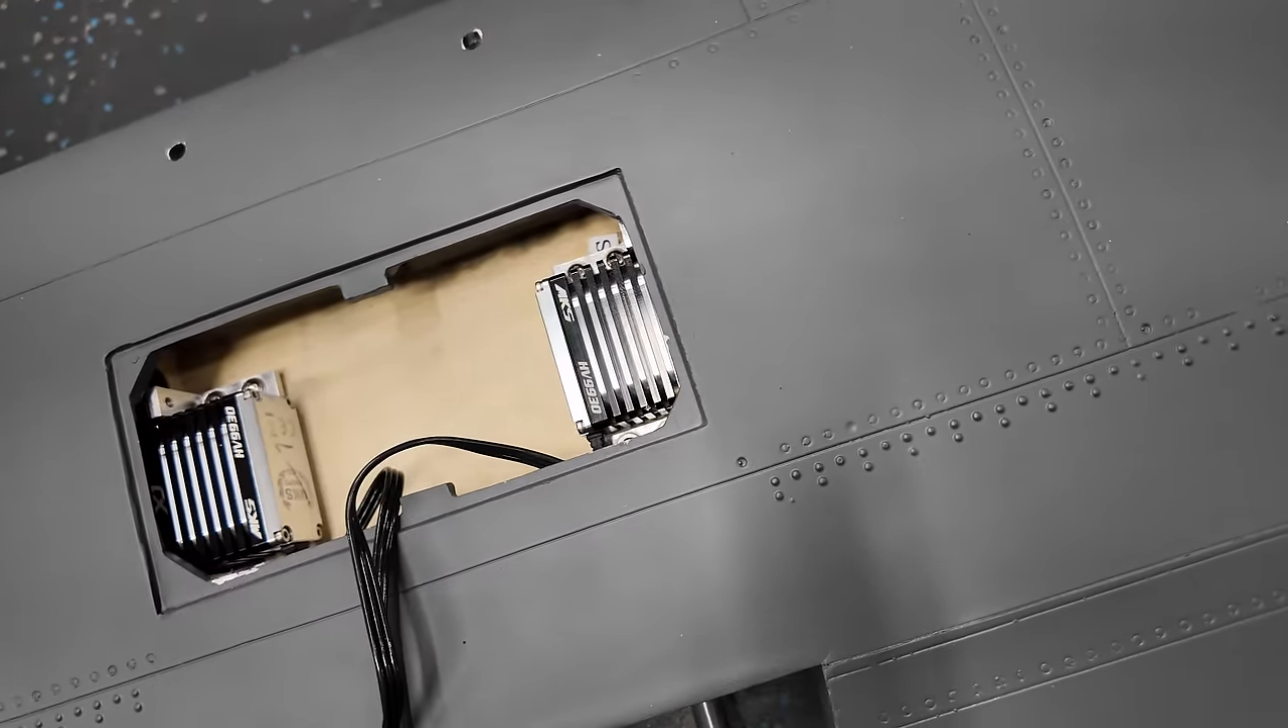Okay so we've got our elevator servos installed in the horizontal stab and we have some rough slots installed.